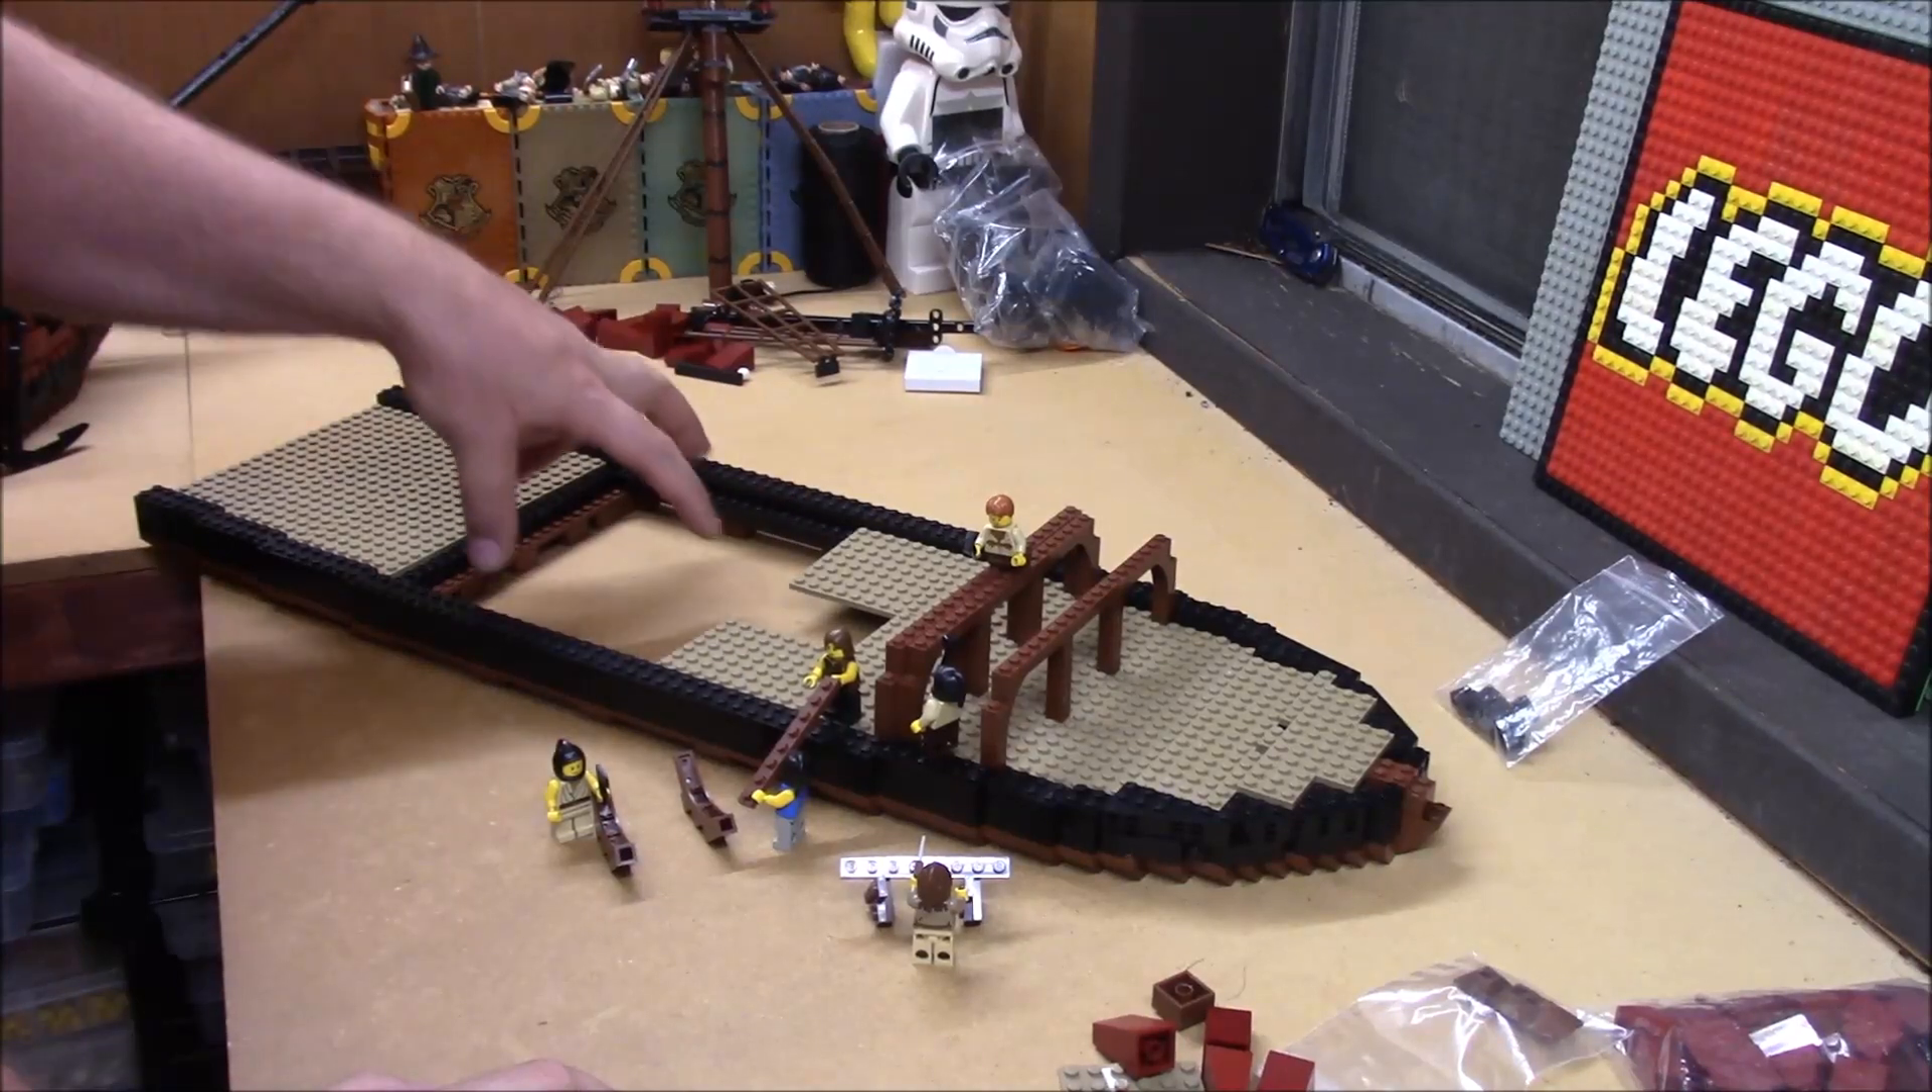I'm short some planking of the deck in here as well as some of the support beams.